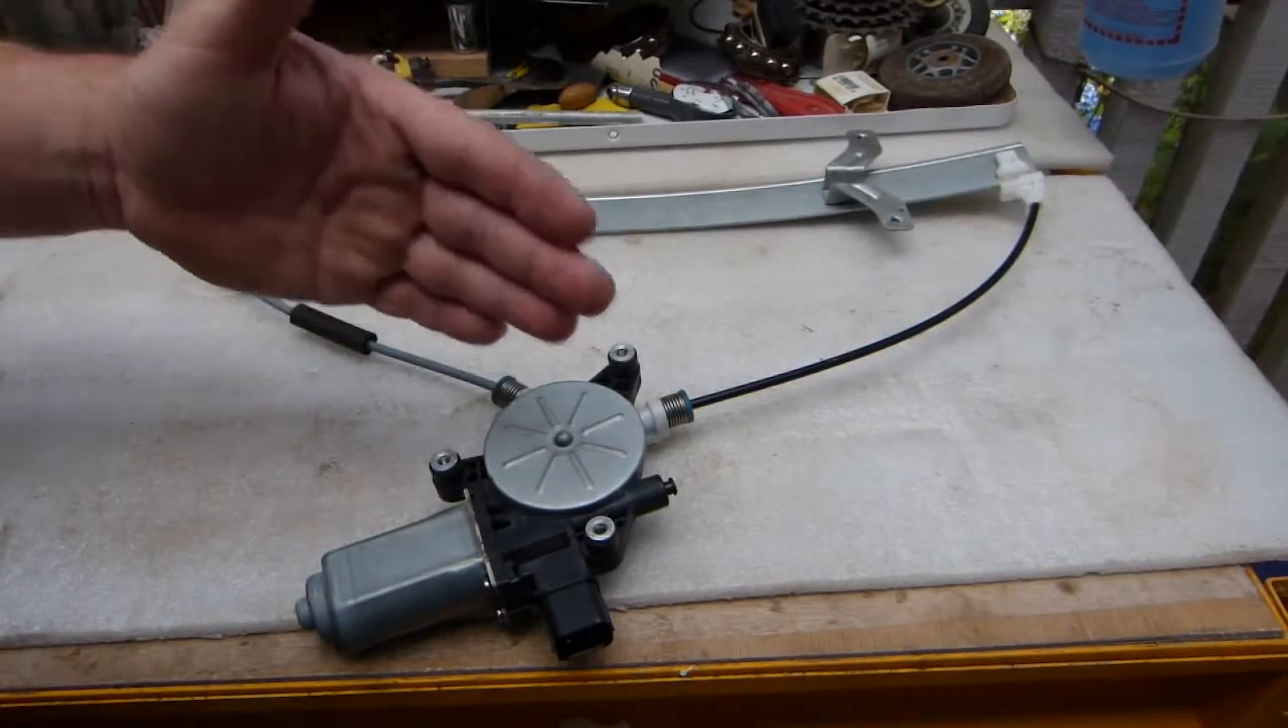Over here on the bench I have a power window motor and mechanism removed from the vehicle.